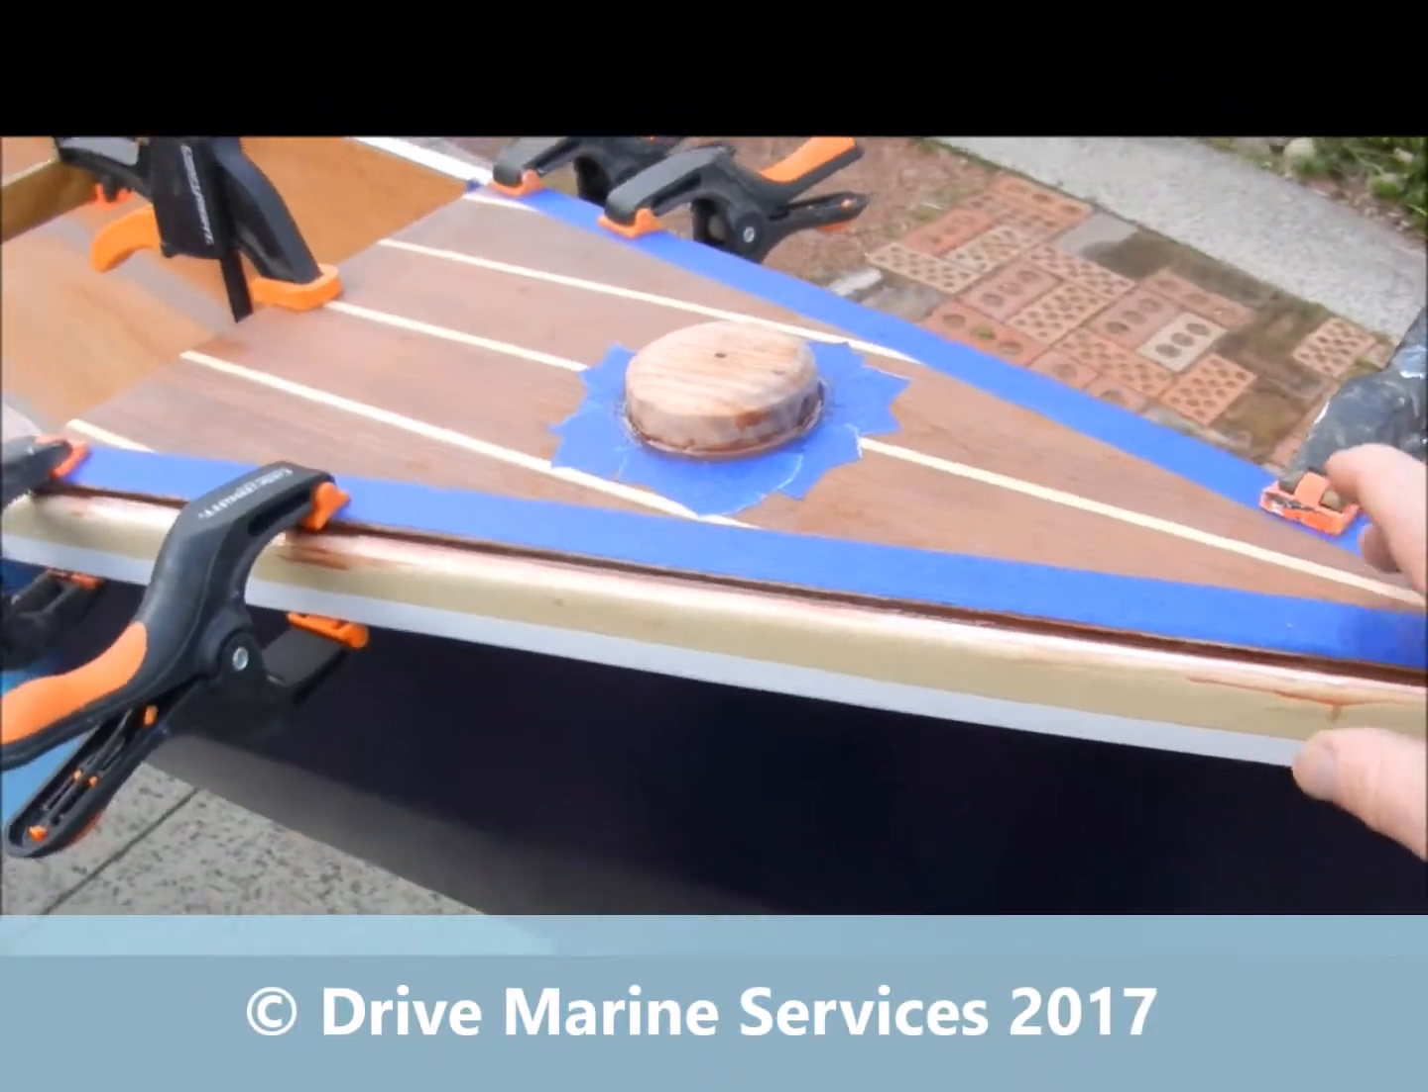We've now glued our panel onto the front of the canoe and we've got some clamps on cleaned up the joints and we've also glued the block on.